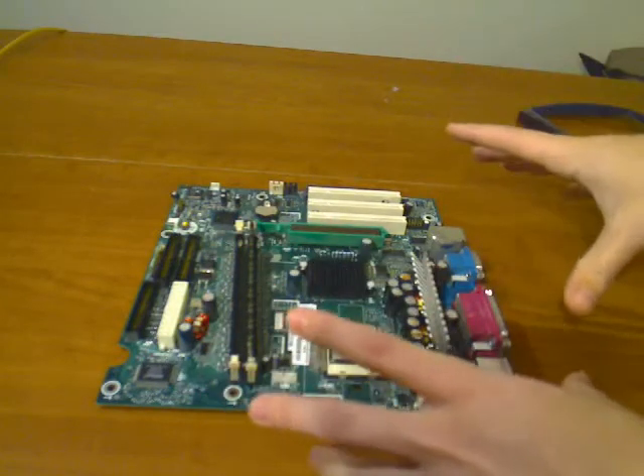So now I have the motherboard completely out just so that way you guys can see it better.